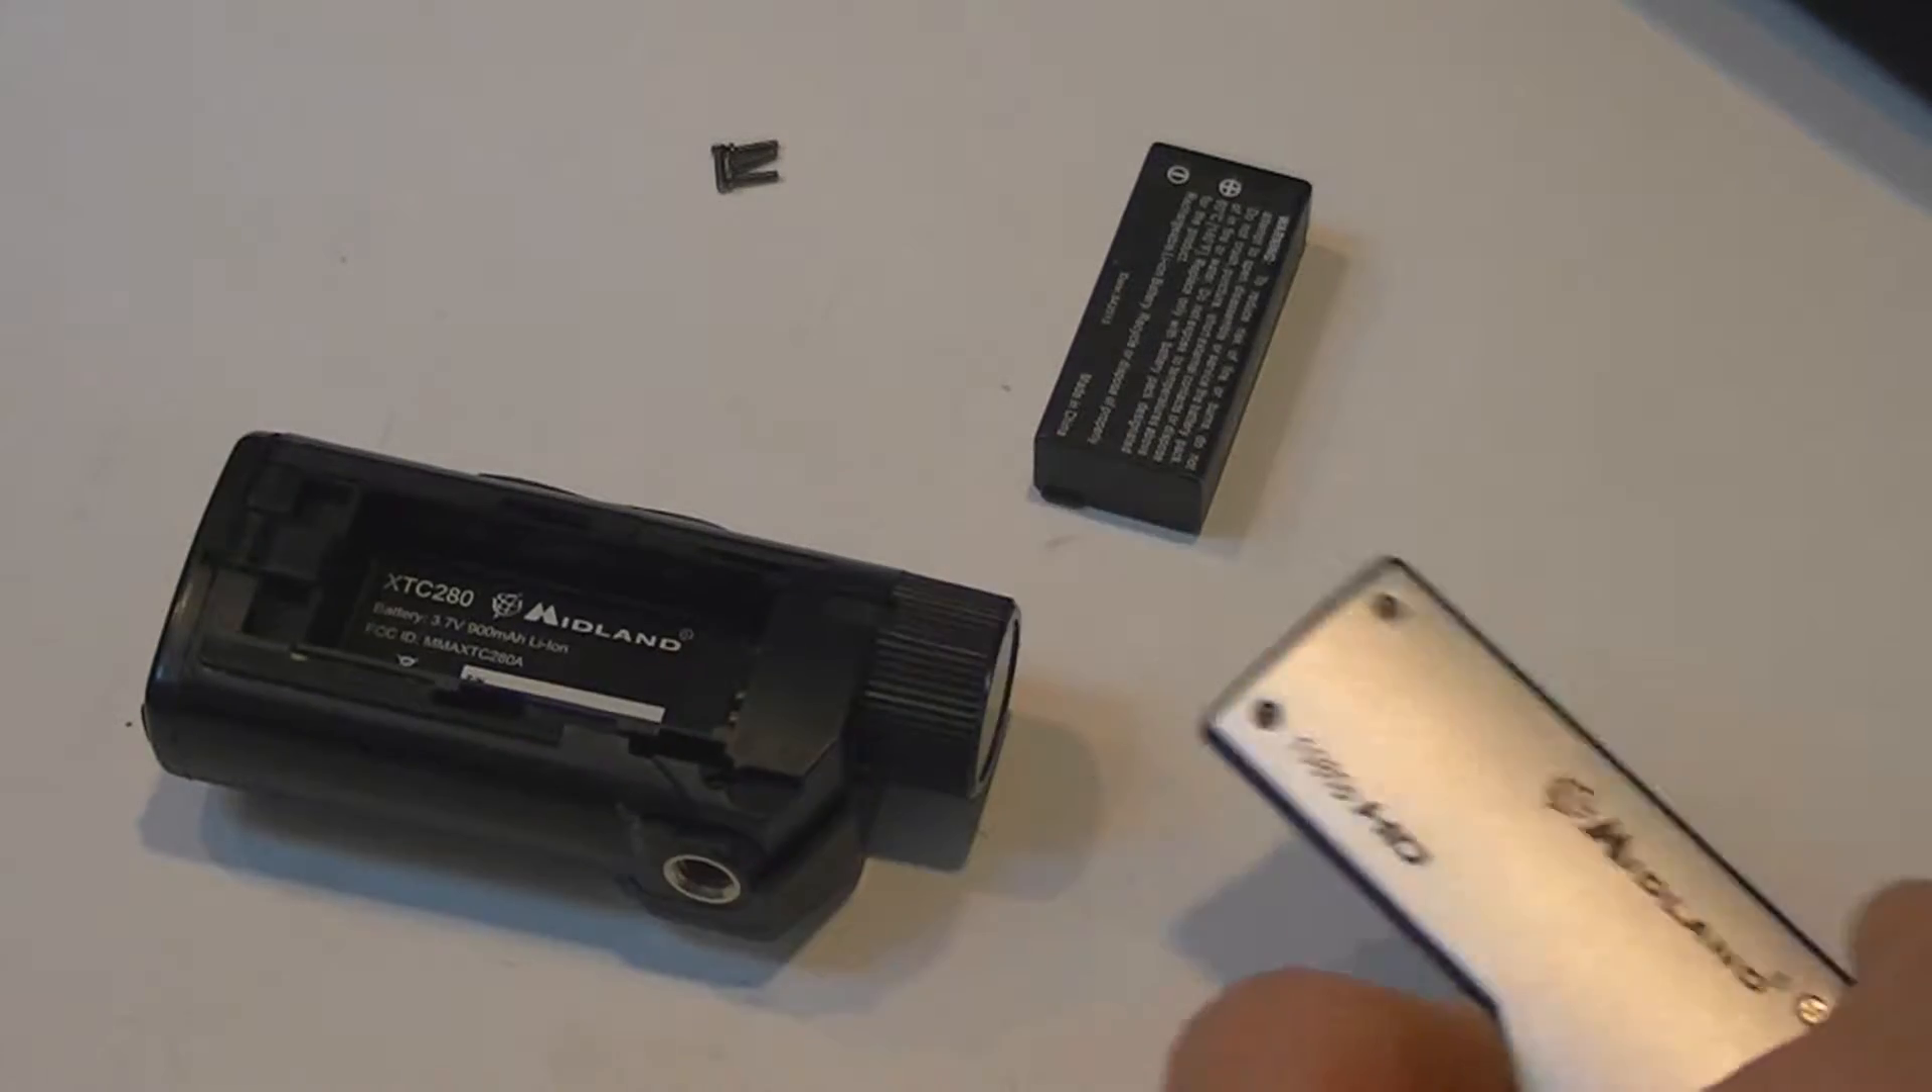Okay so we just took the side panel off it just slides off took the battery out we're gonna use that as an extra battery on our good cameras.